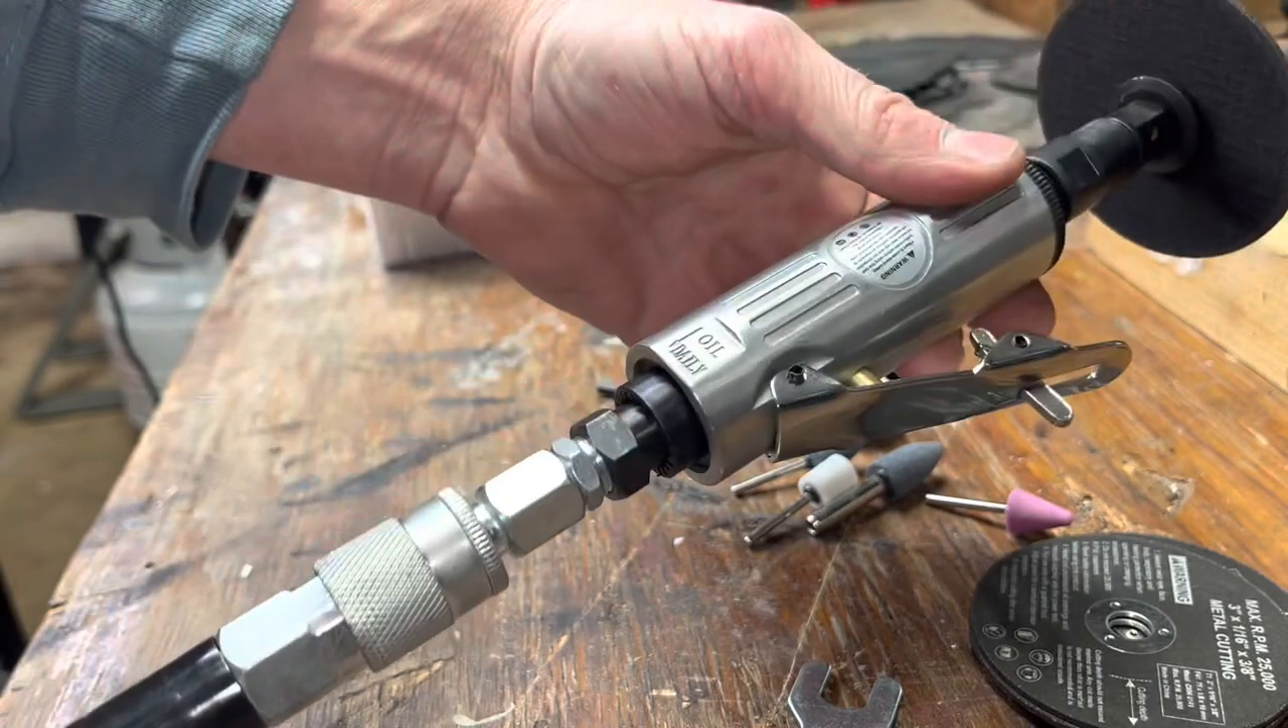Here's the quick disconnect from the end of my air hose to the compressor. And that'll just fit right in there like that.